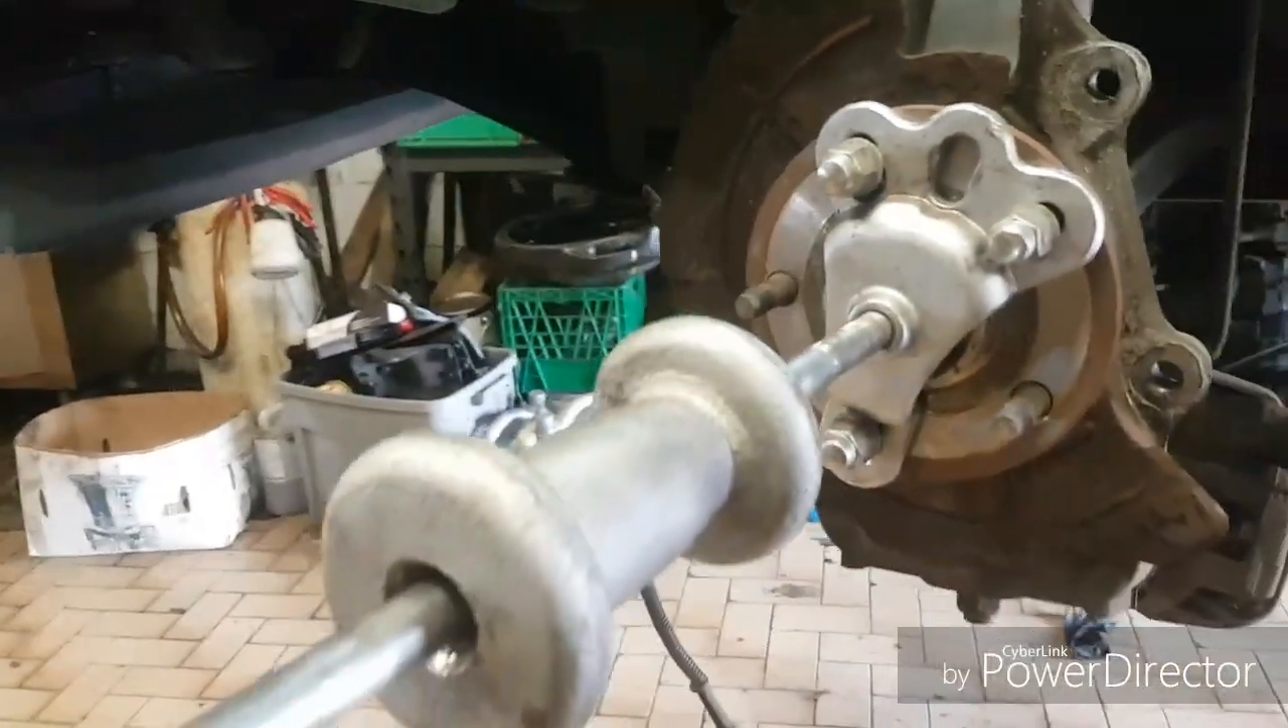We got our slide hammer mounted with the hub adapter.